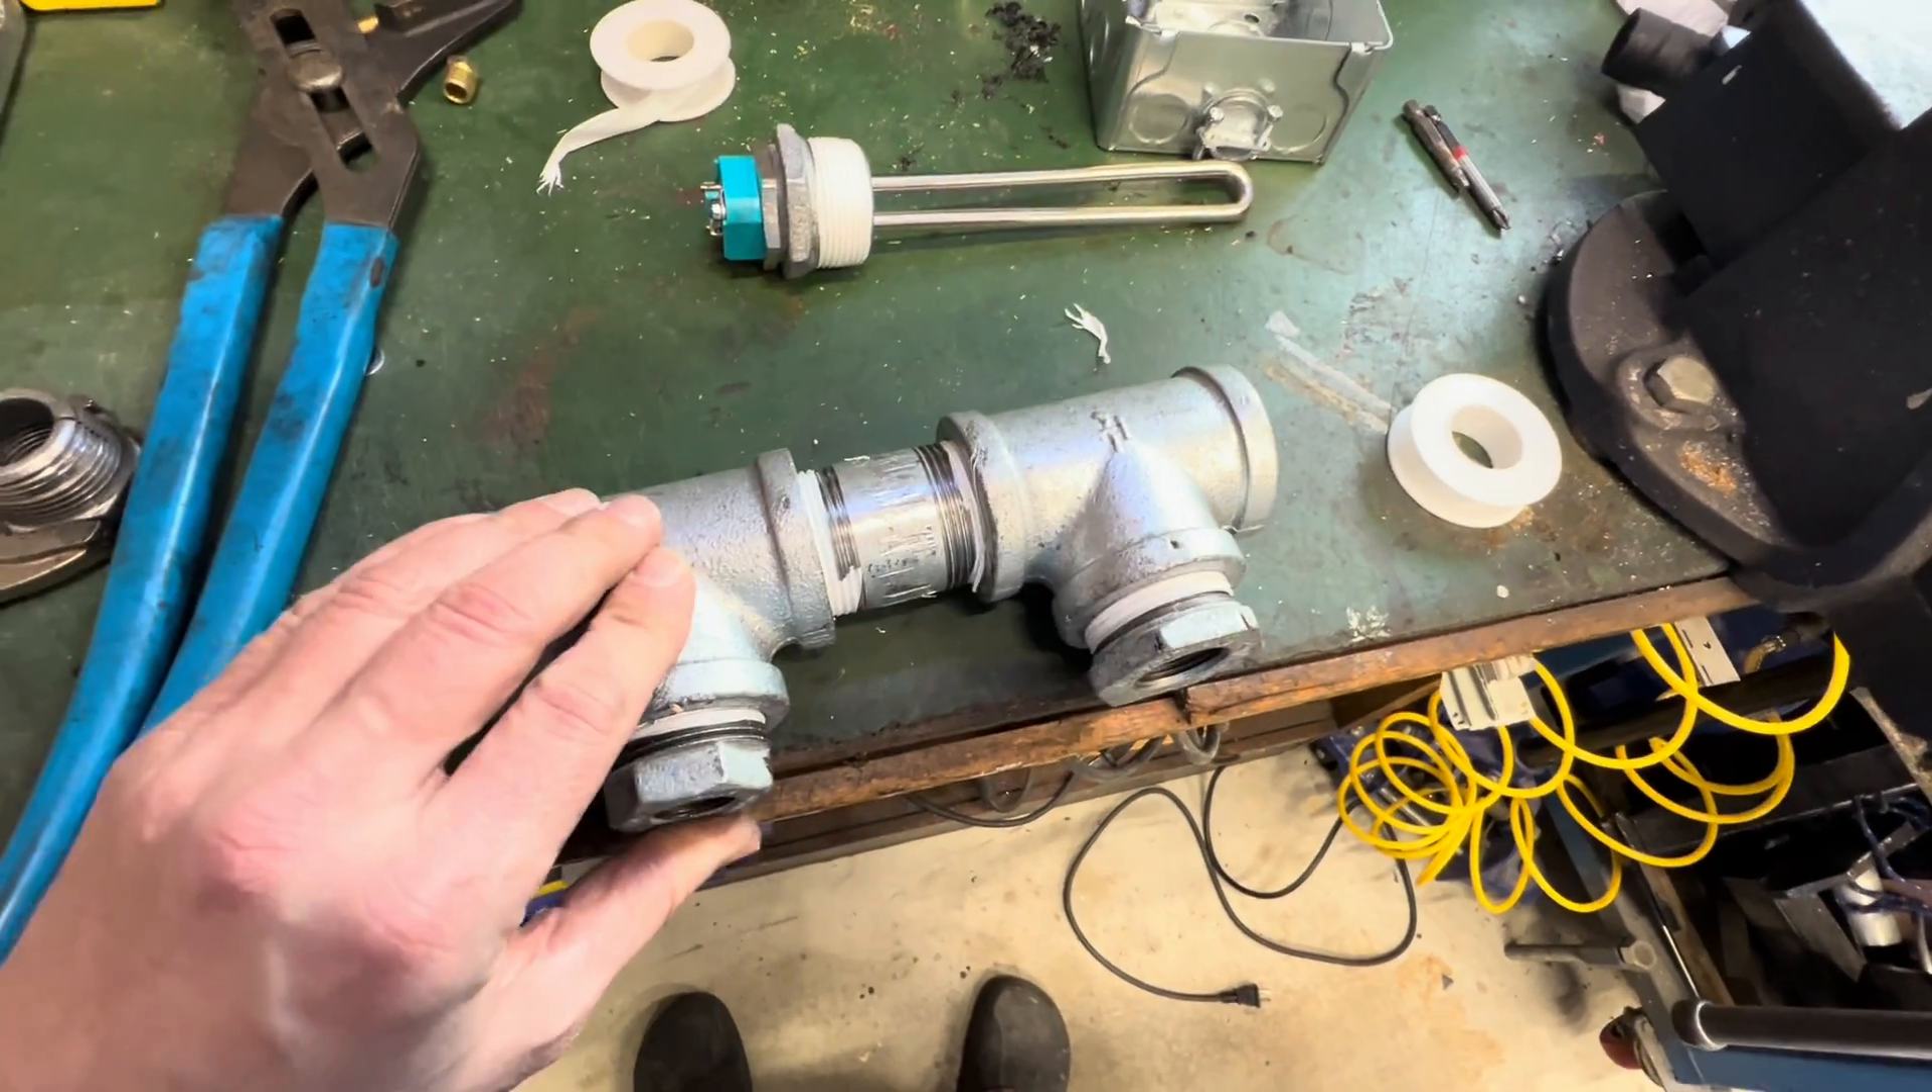Okay, so we have the basic body of the inline water heater assembled.